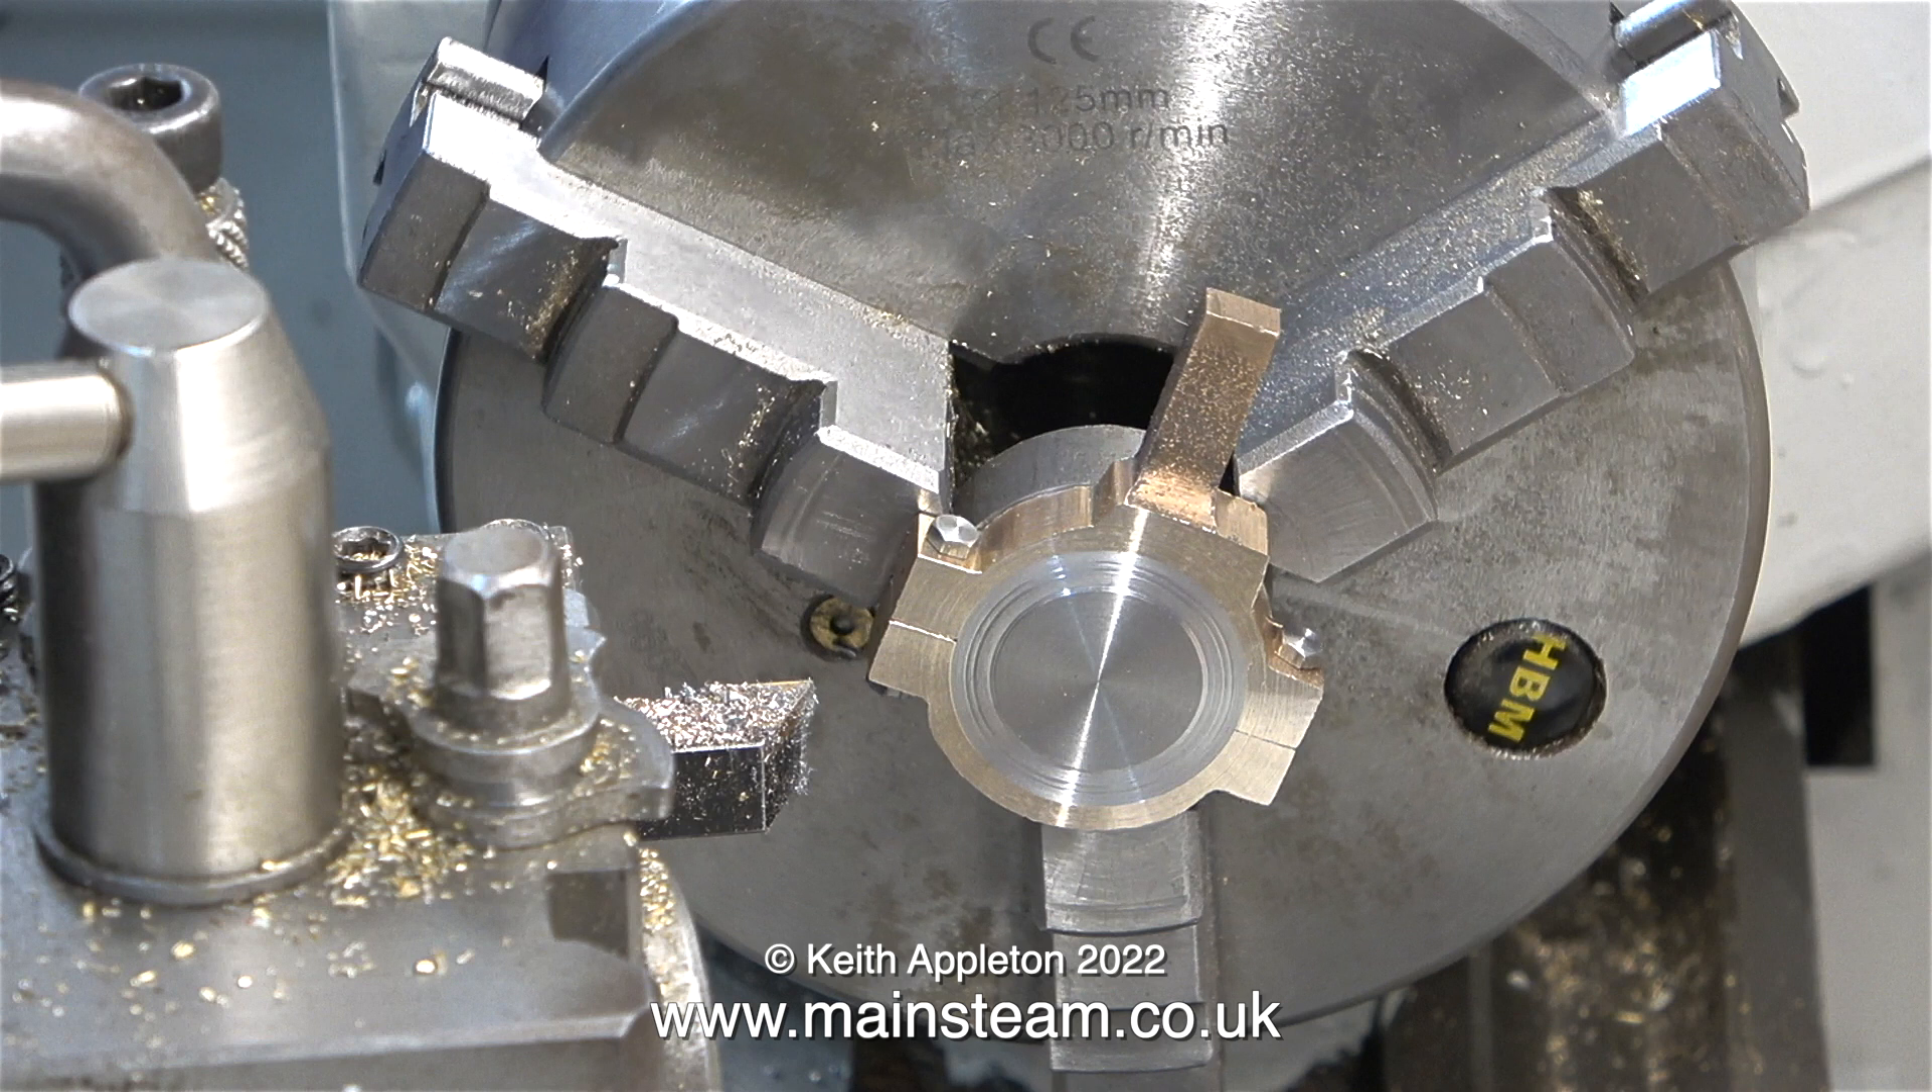As you can see the gunmetal eccentric strap is mounted onto what's going to become the eccentric sheave.